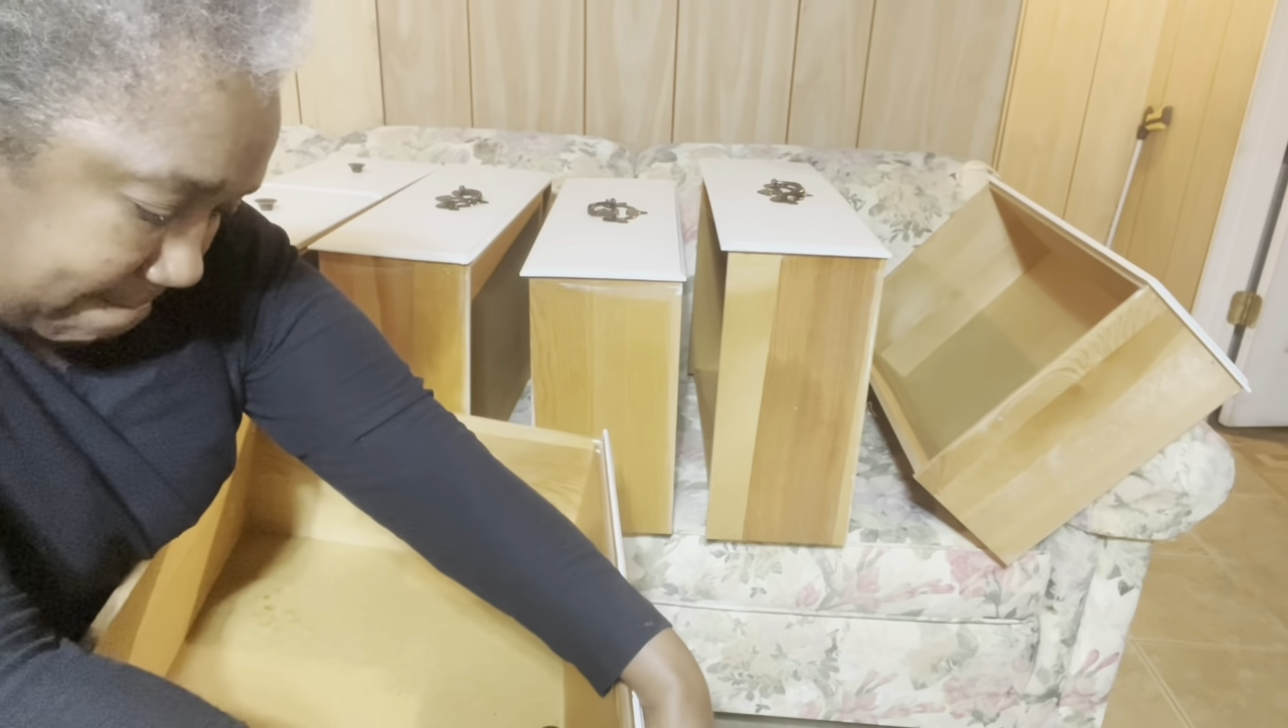Um and i haven't put the drawers back in since i glued everything but let's just get the hardware off and see where we go.